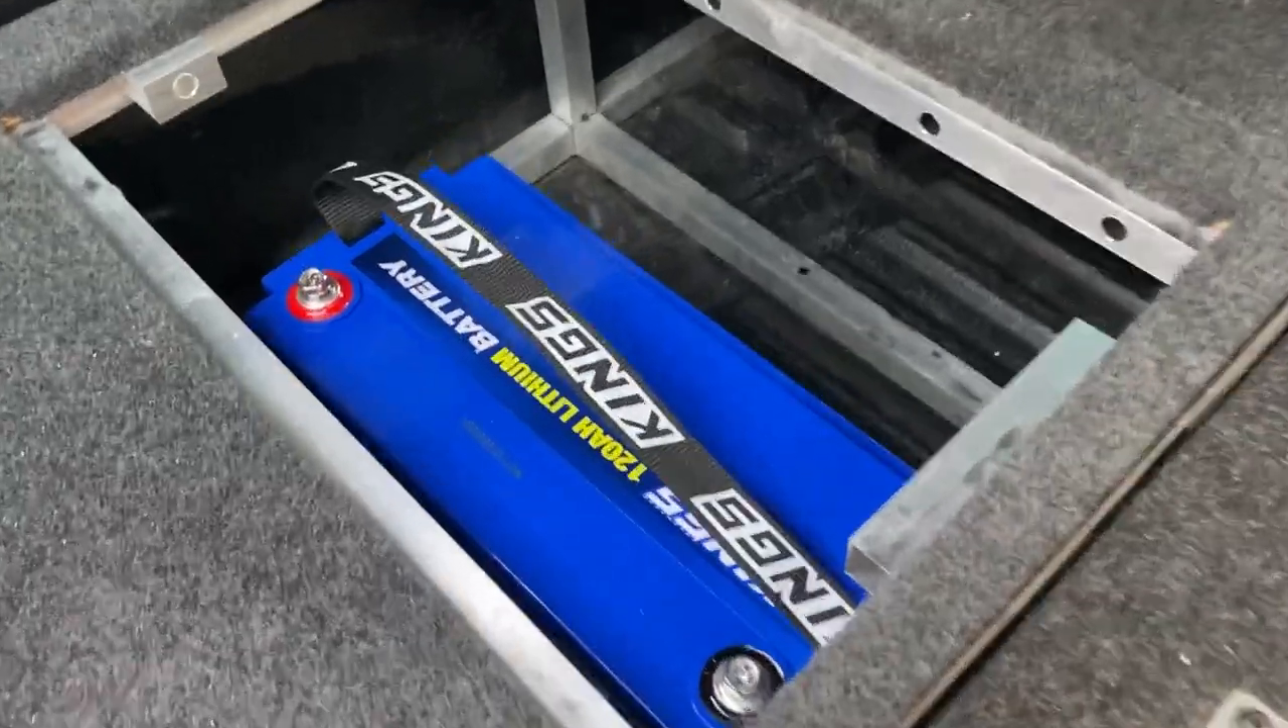So you can see that battery just sits nice and neat, just inside there.